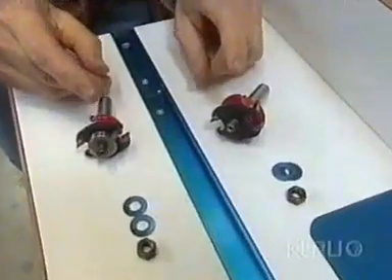I've removed the nuts and the washers.